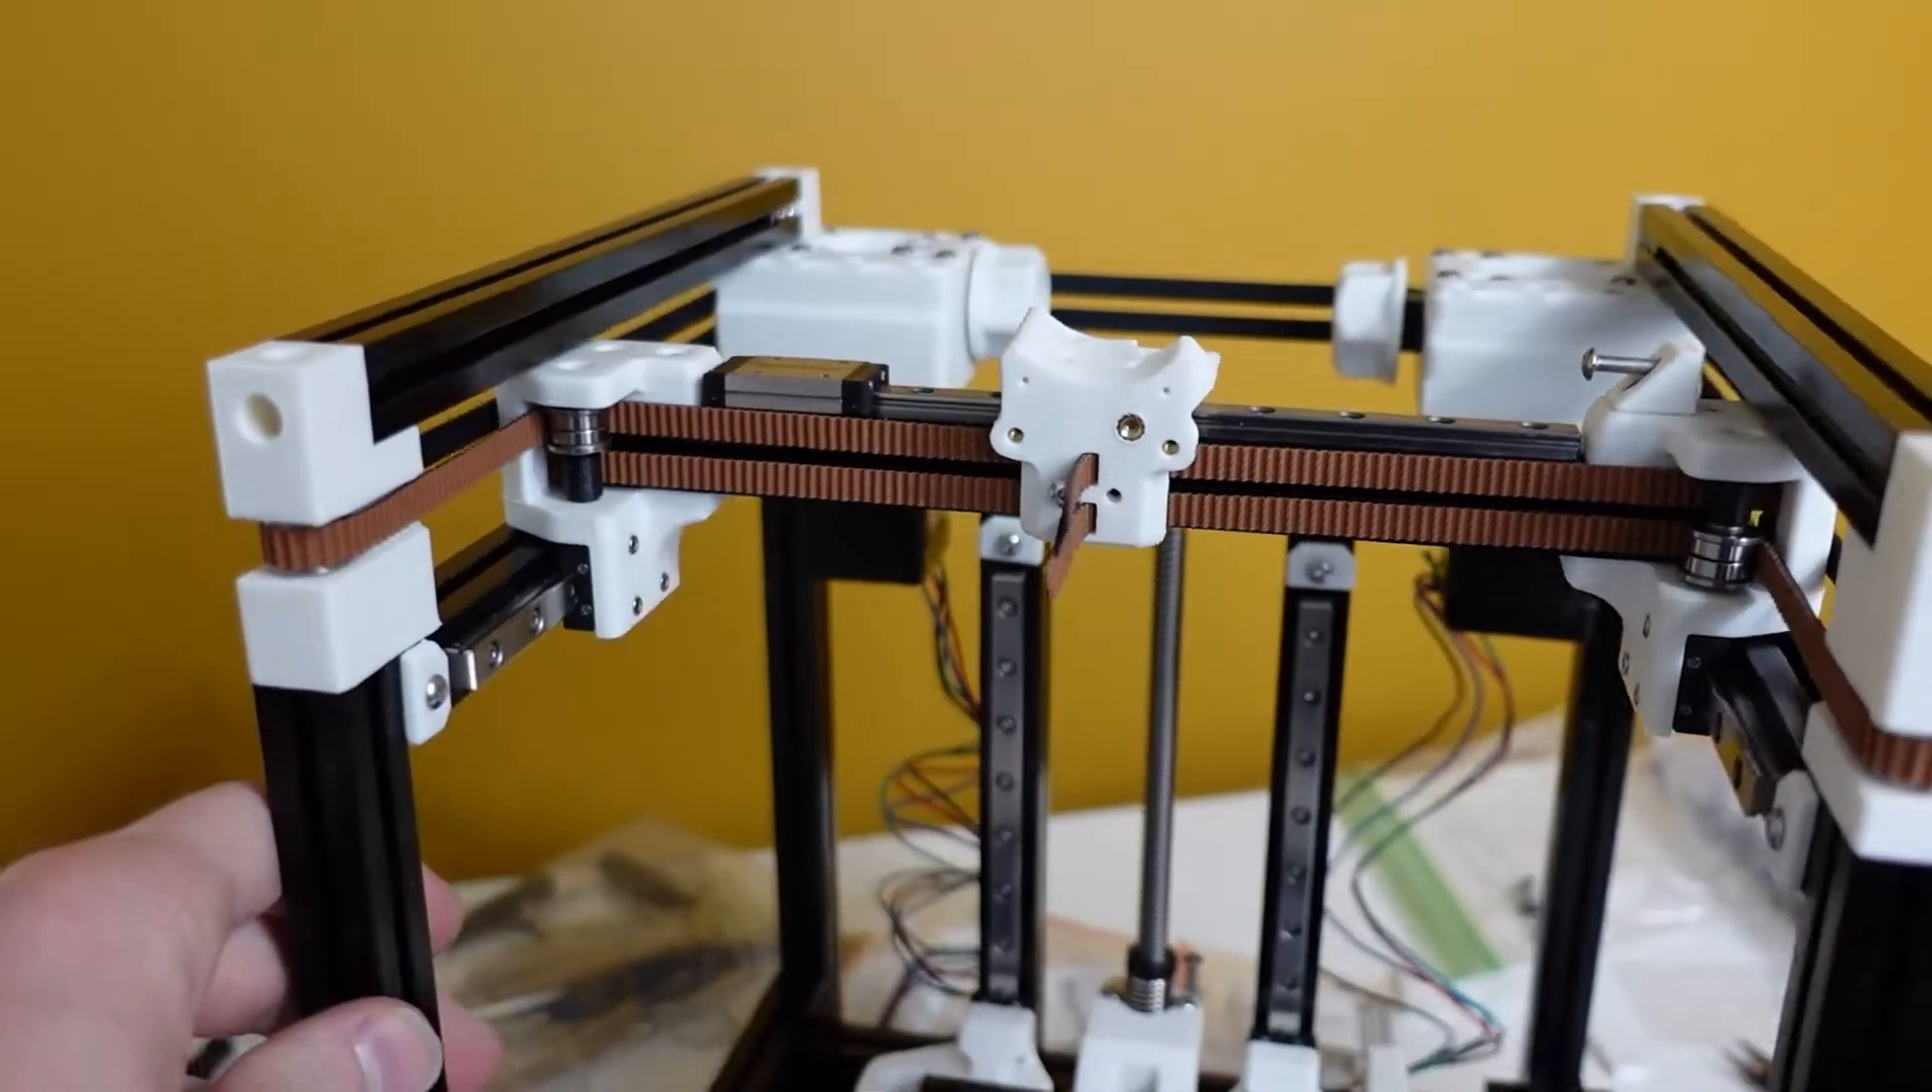Okay so we now have the printer belted up correctly and sorry for the hideous noise.